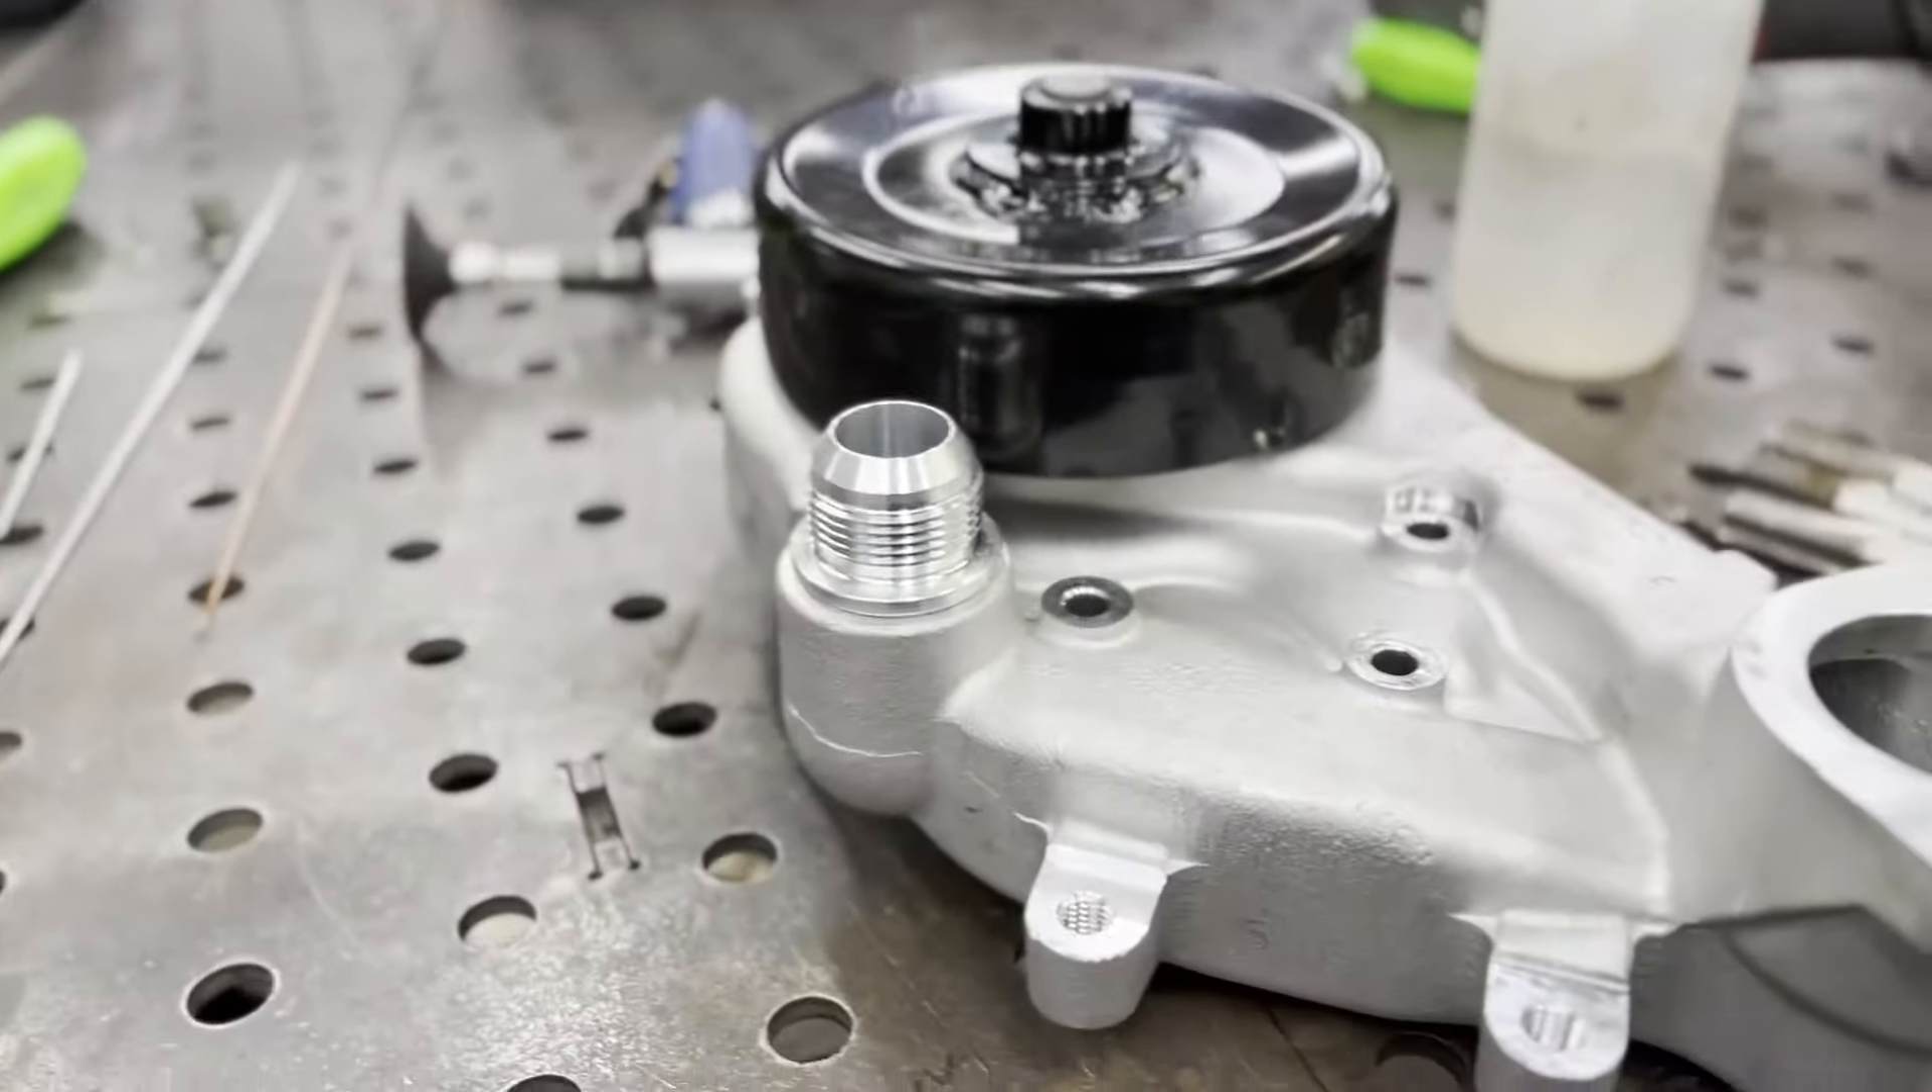So this is a number 16 weld bung from vibrant fits on there just perfect.